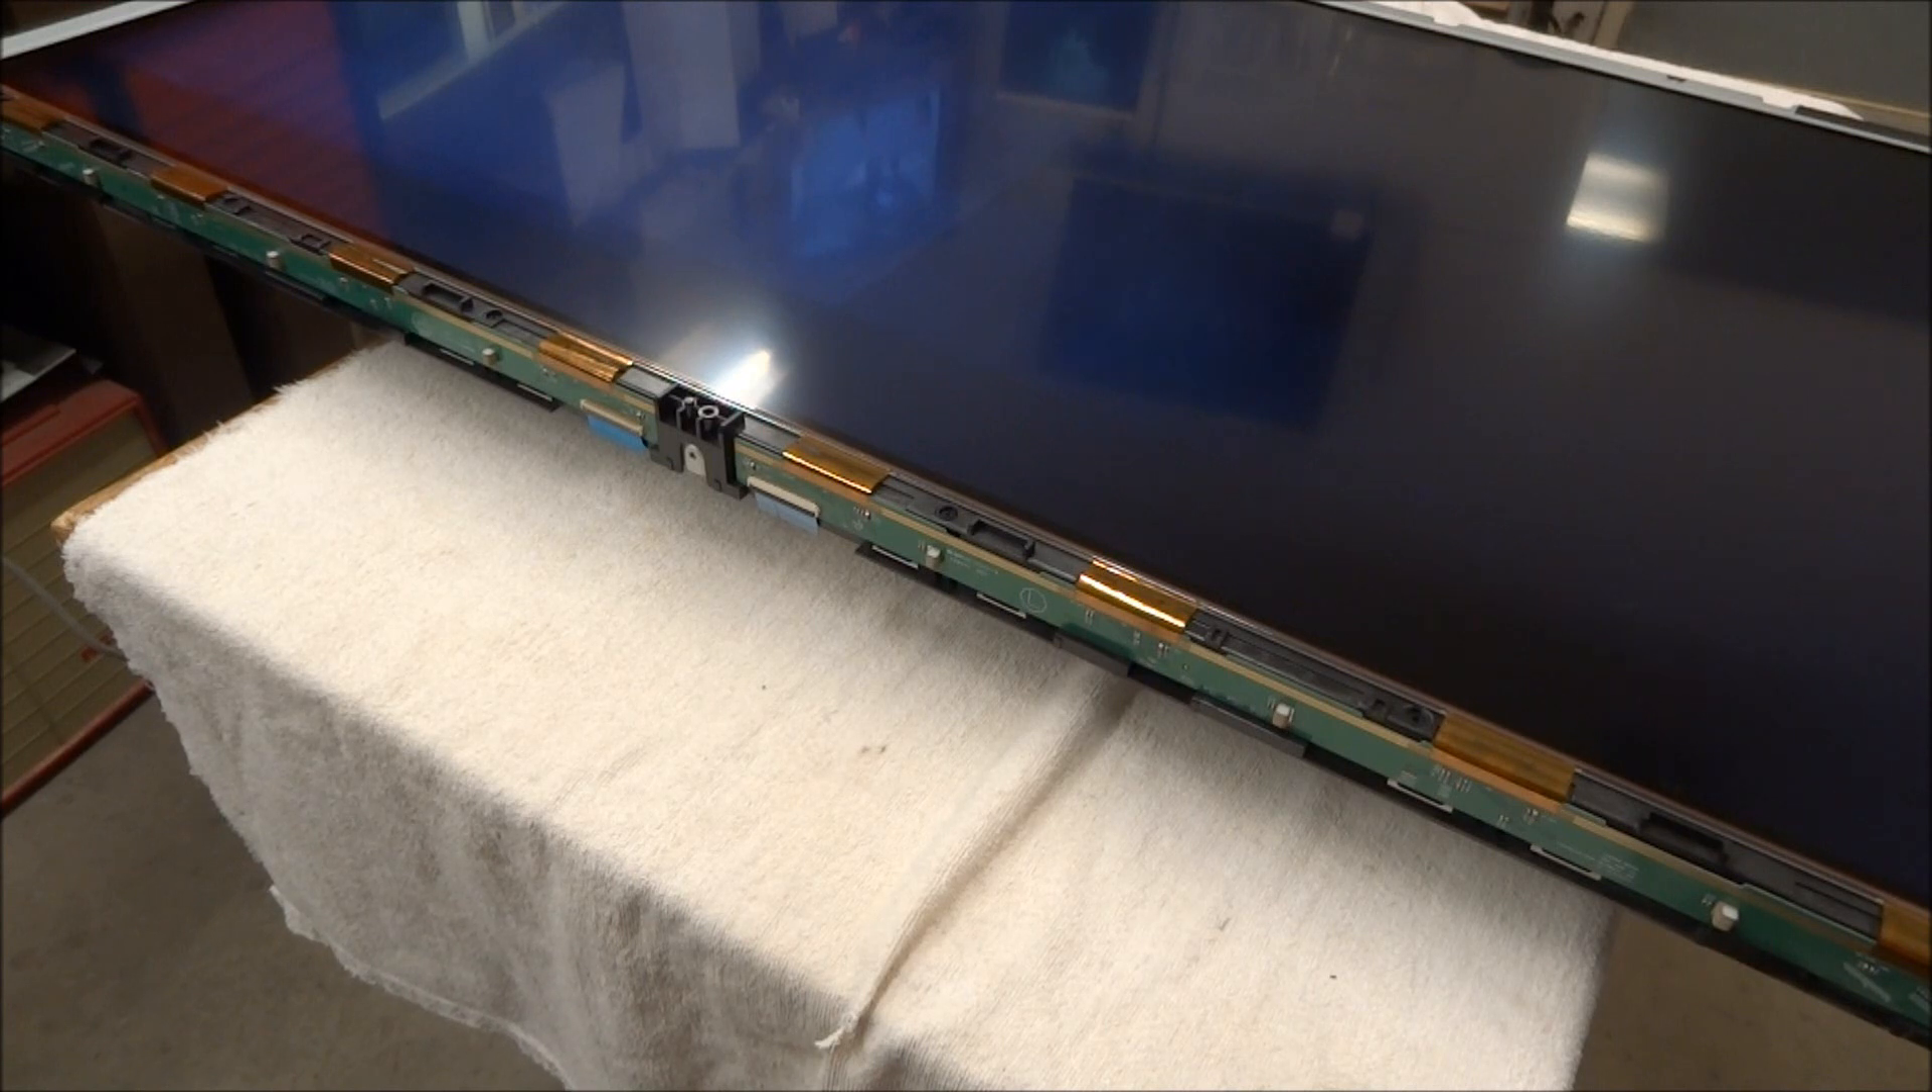I did pull the frame off or pull the panel out of the frame as you can see here.